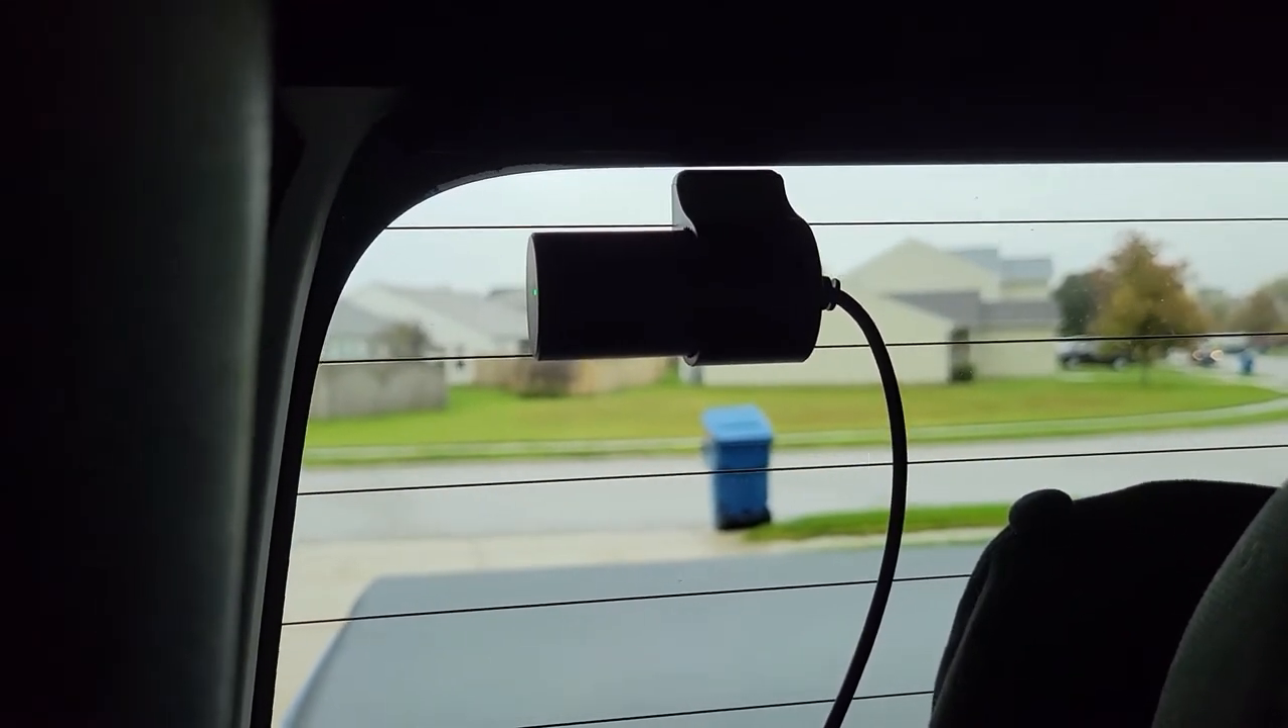I haven't zip tied the cable to this camera up yet but that is the rear view camera and I just mounted it up in the corner there.